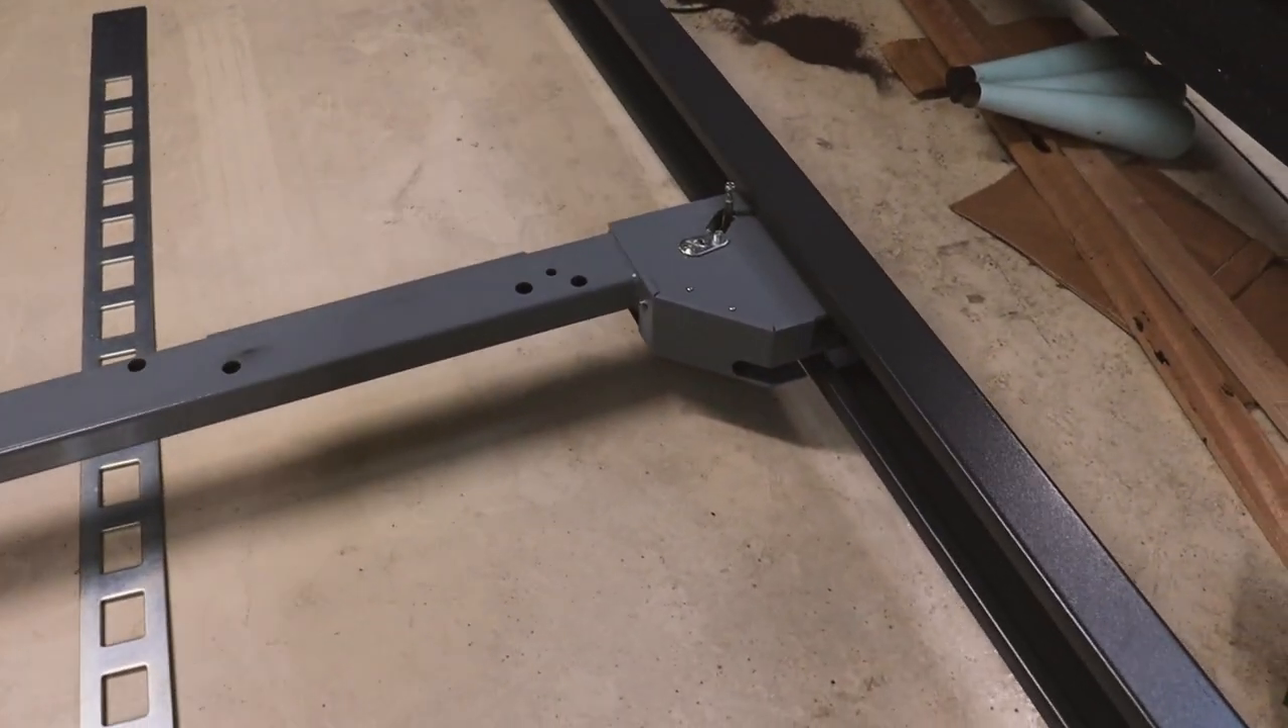Okay I've got these cross beams in.